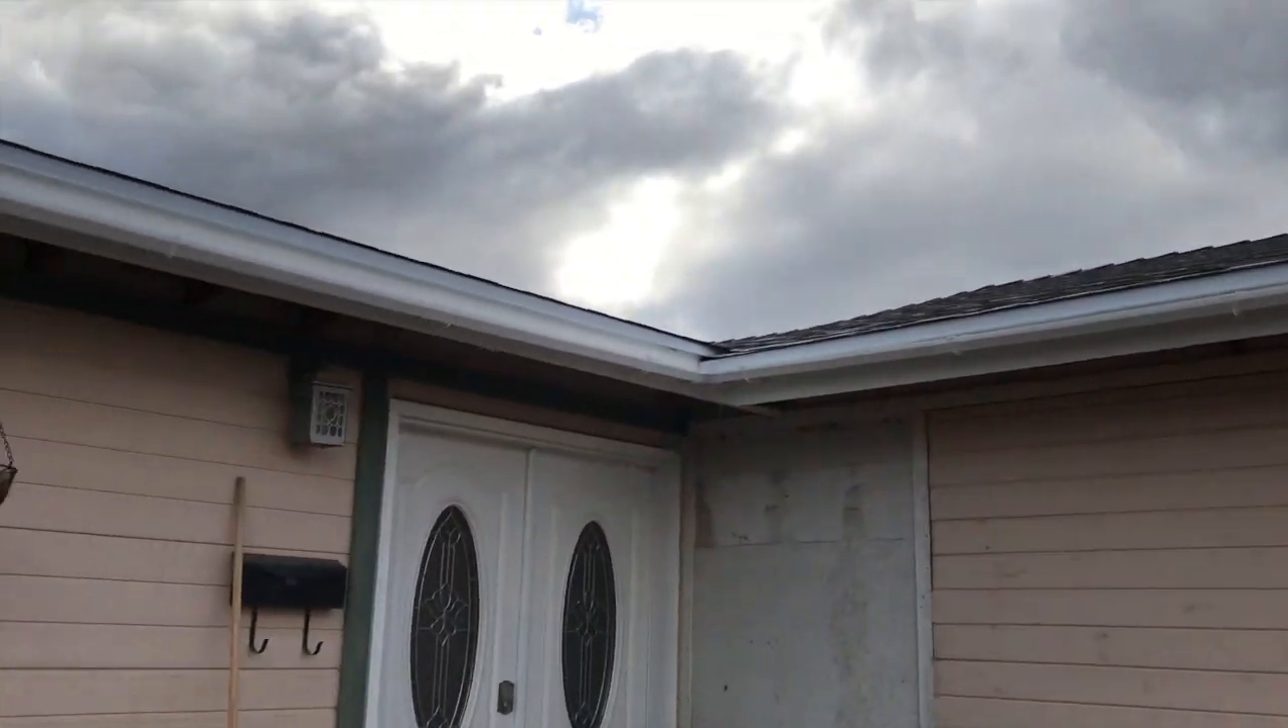But today I got if you see it I got the rain gutter up here in the front all the way around.